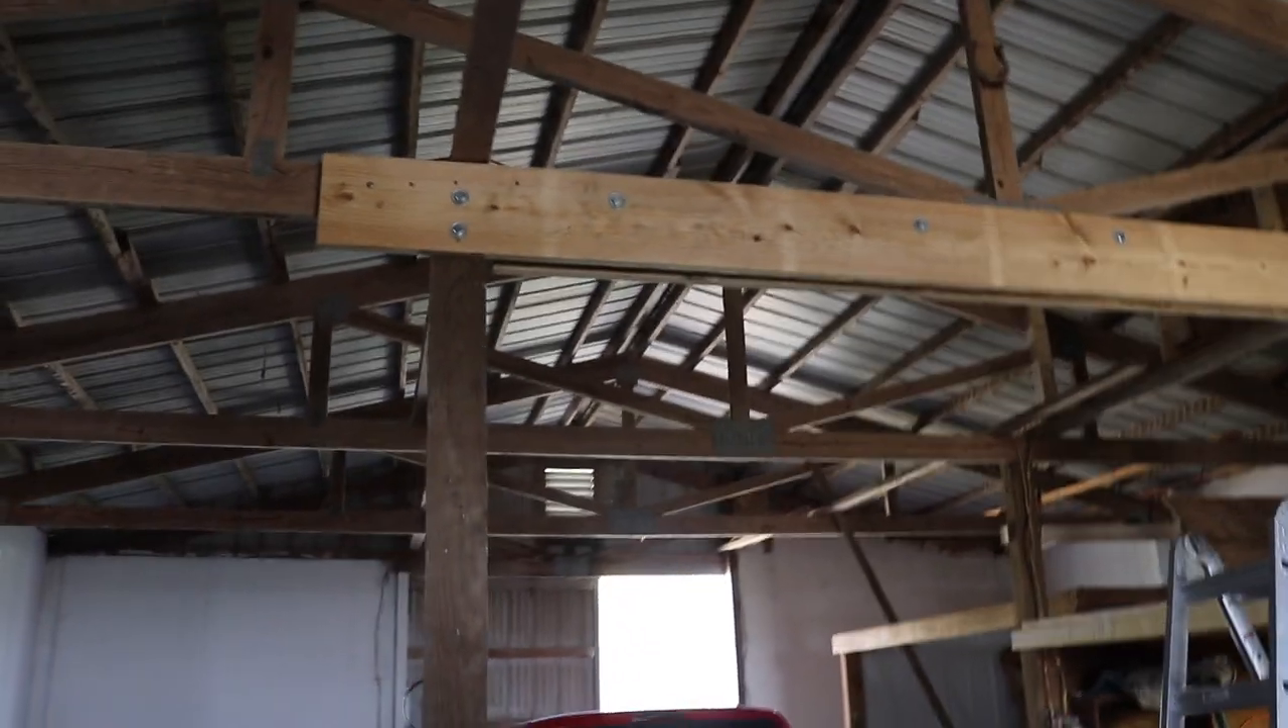We have the beam in place.